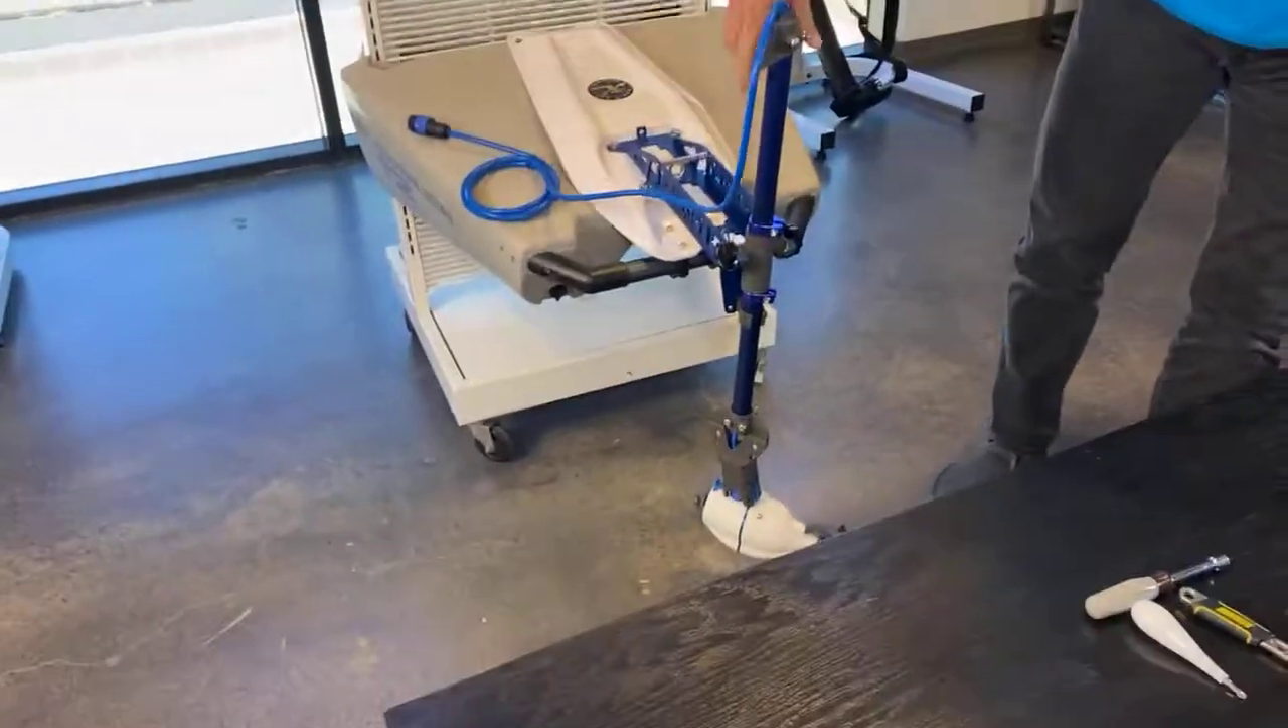We now have our motor on our Hobie power plate.